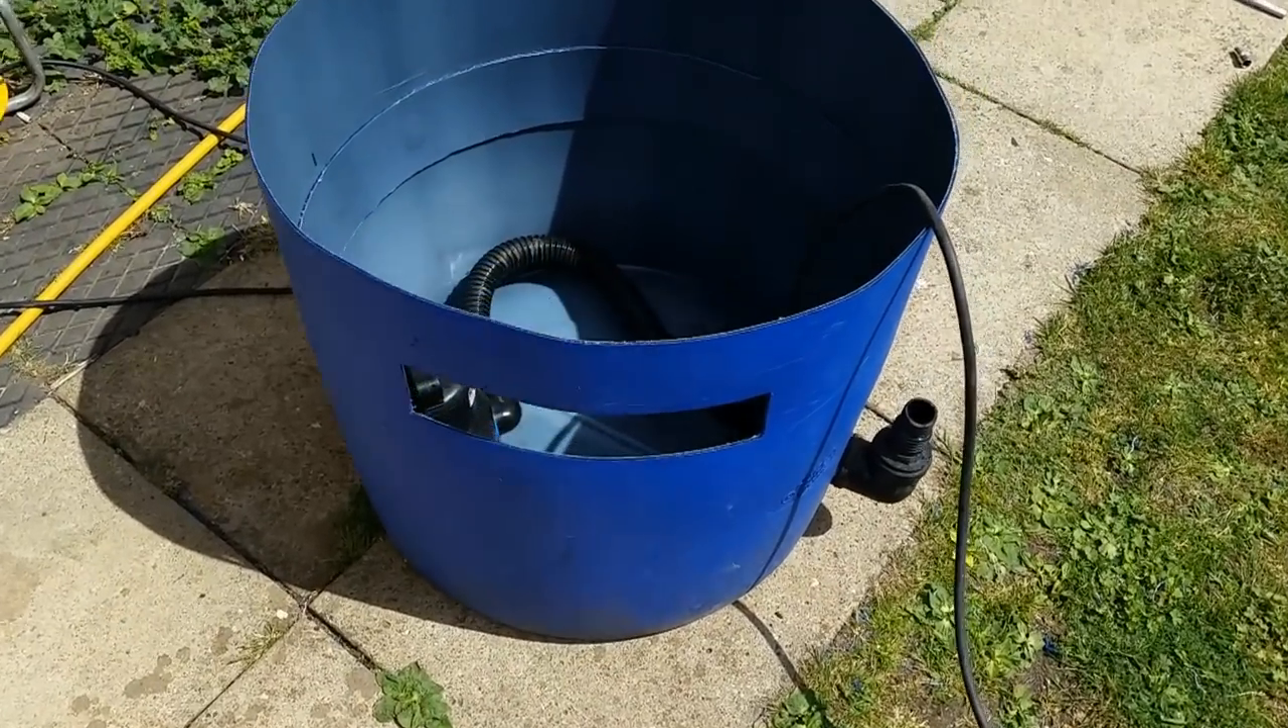You can see I've put my a outlet on the side of the tub there.